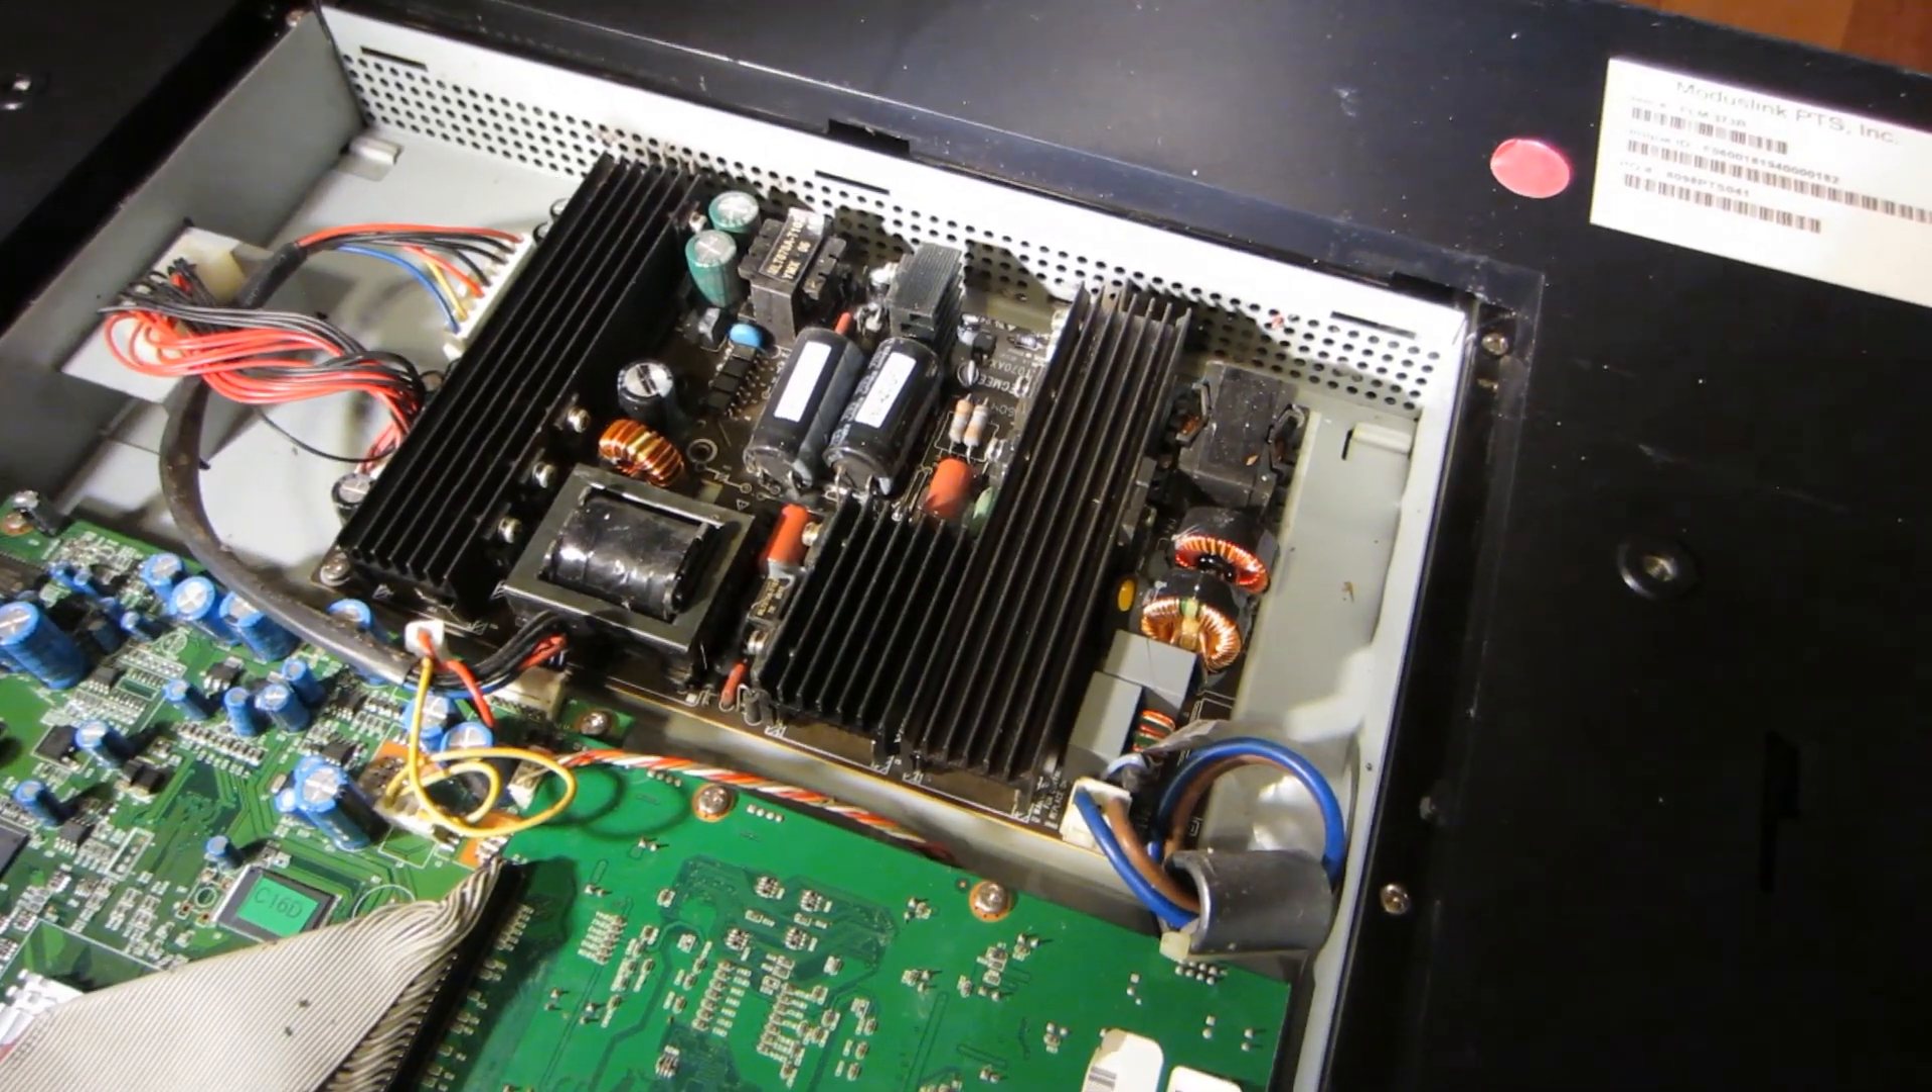Okay, the back panel is off.